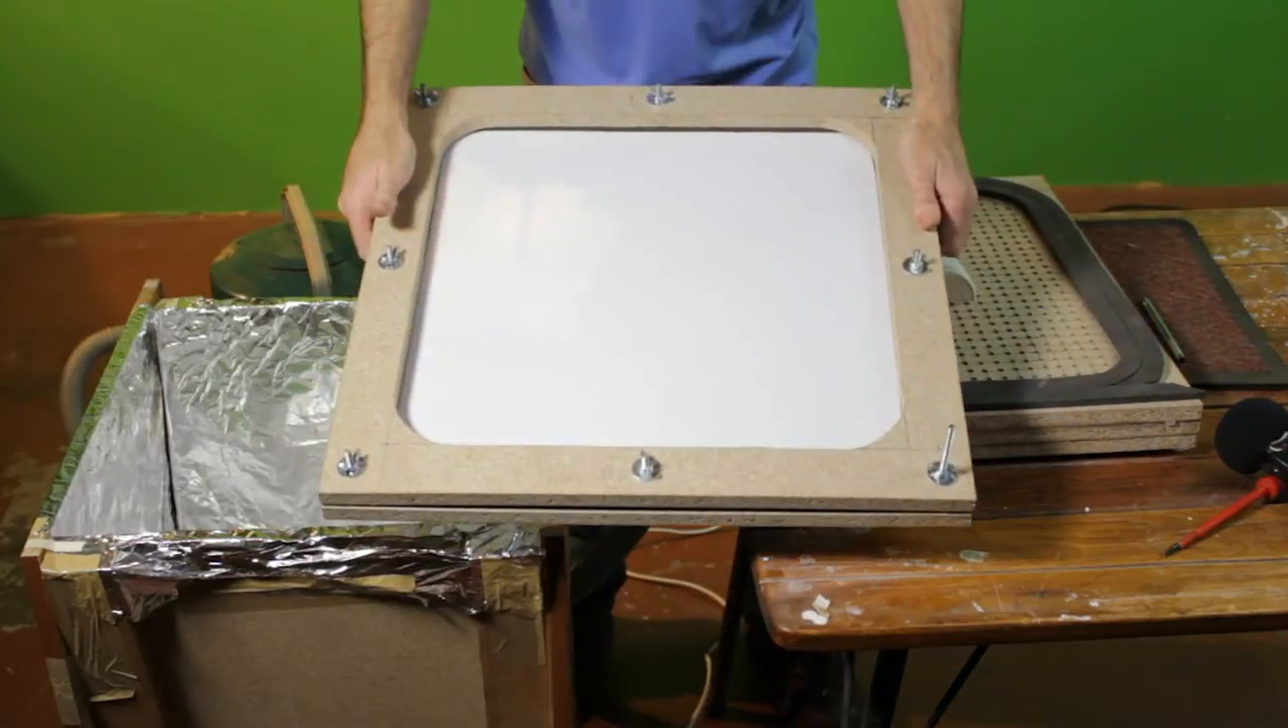Right, so, there's our piece of plastic, which is now clamped into the frame.